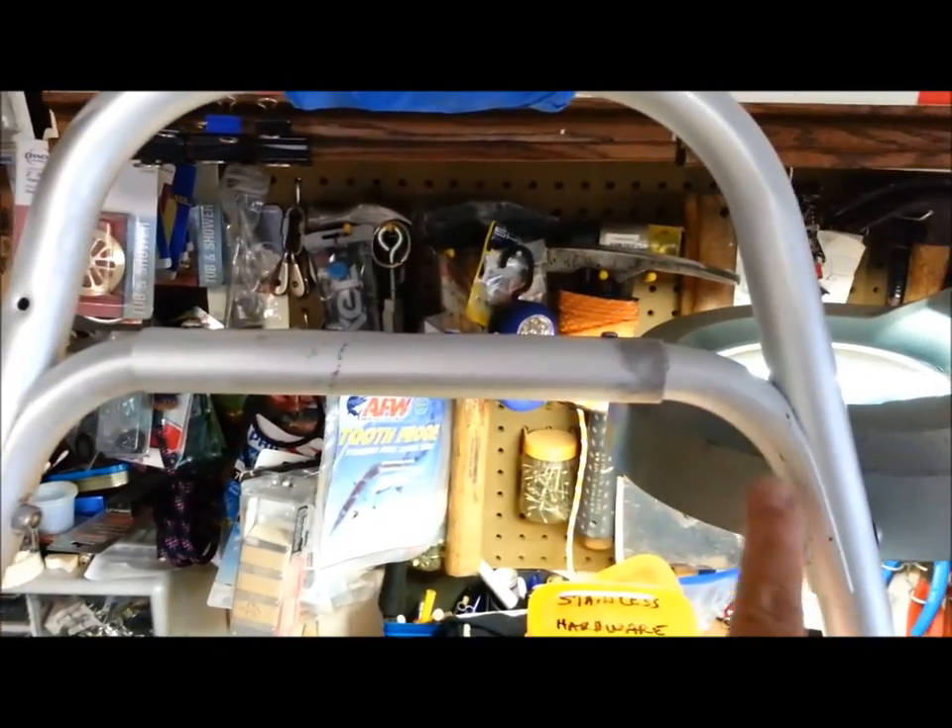You can see I put the cross piece here.